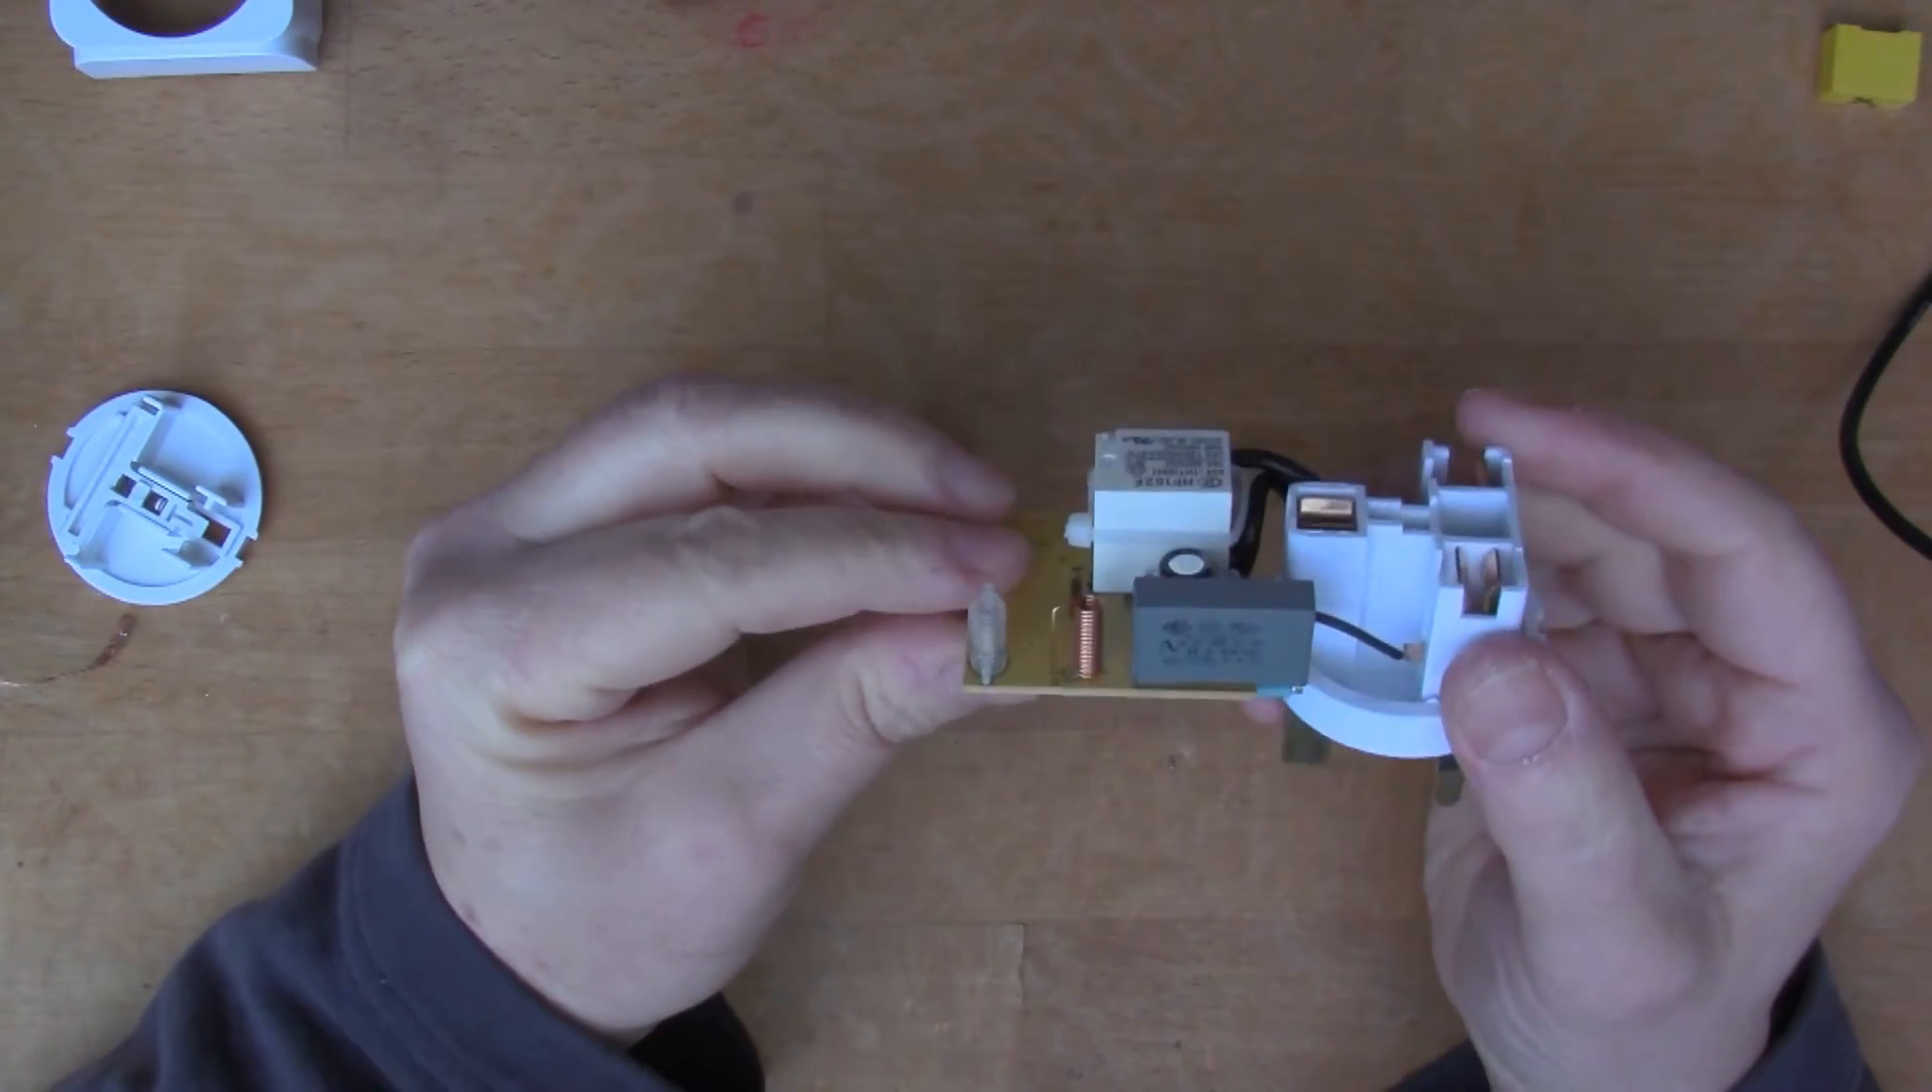The new capacitor is in place on the board and all that's needed now is to make a test.